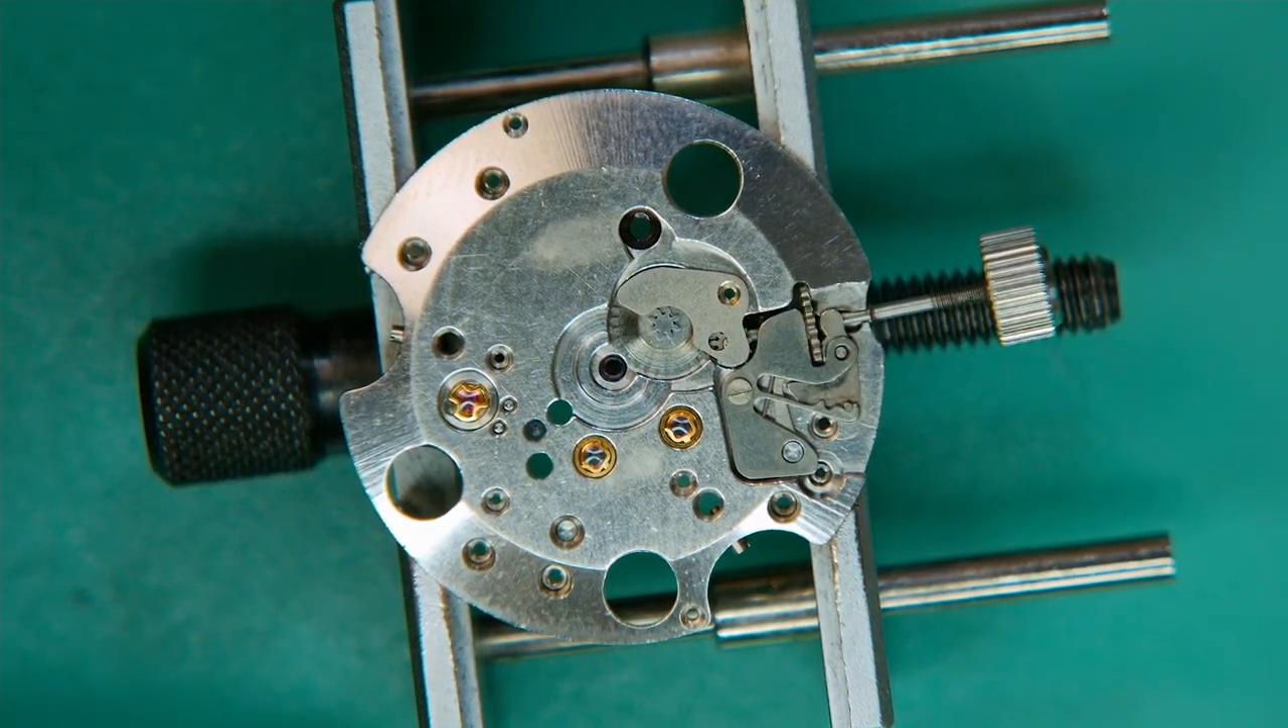The movement obviously is getting pretty much close to being stripped down.